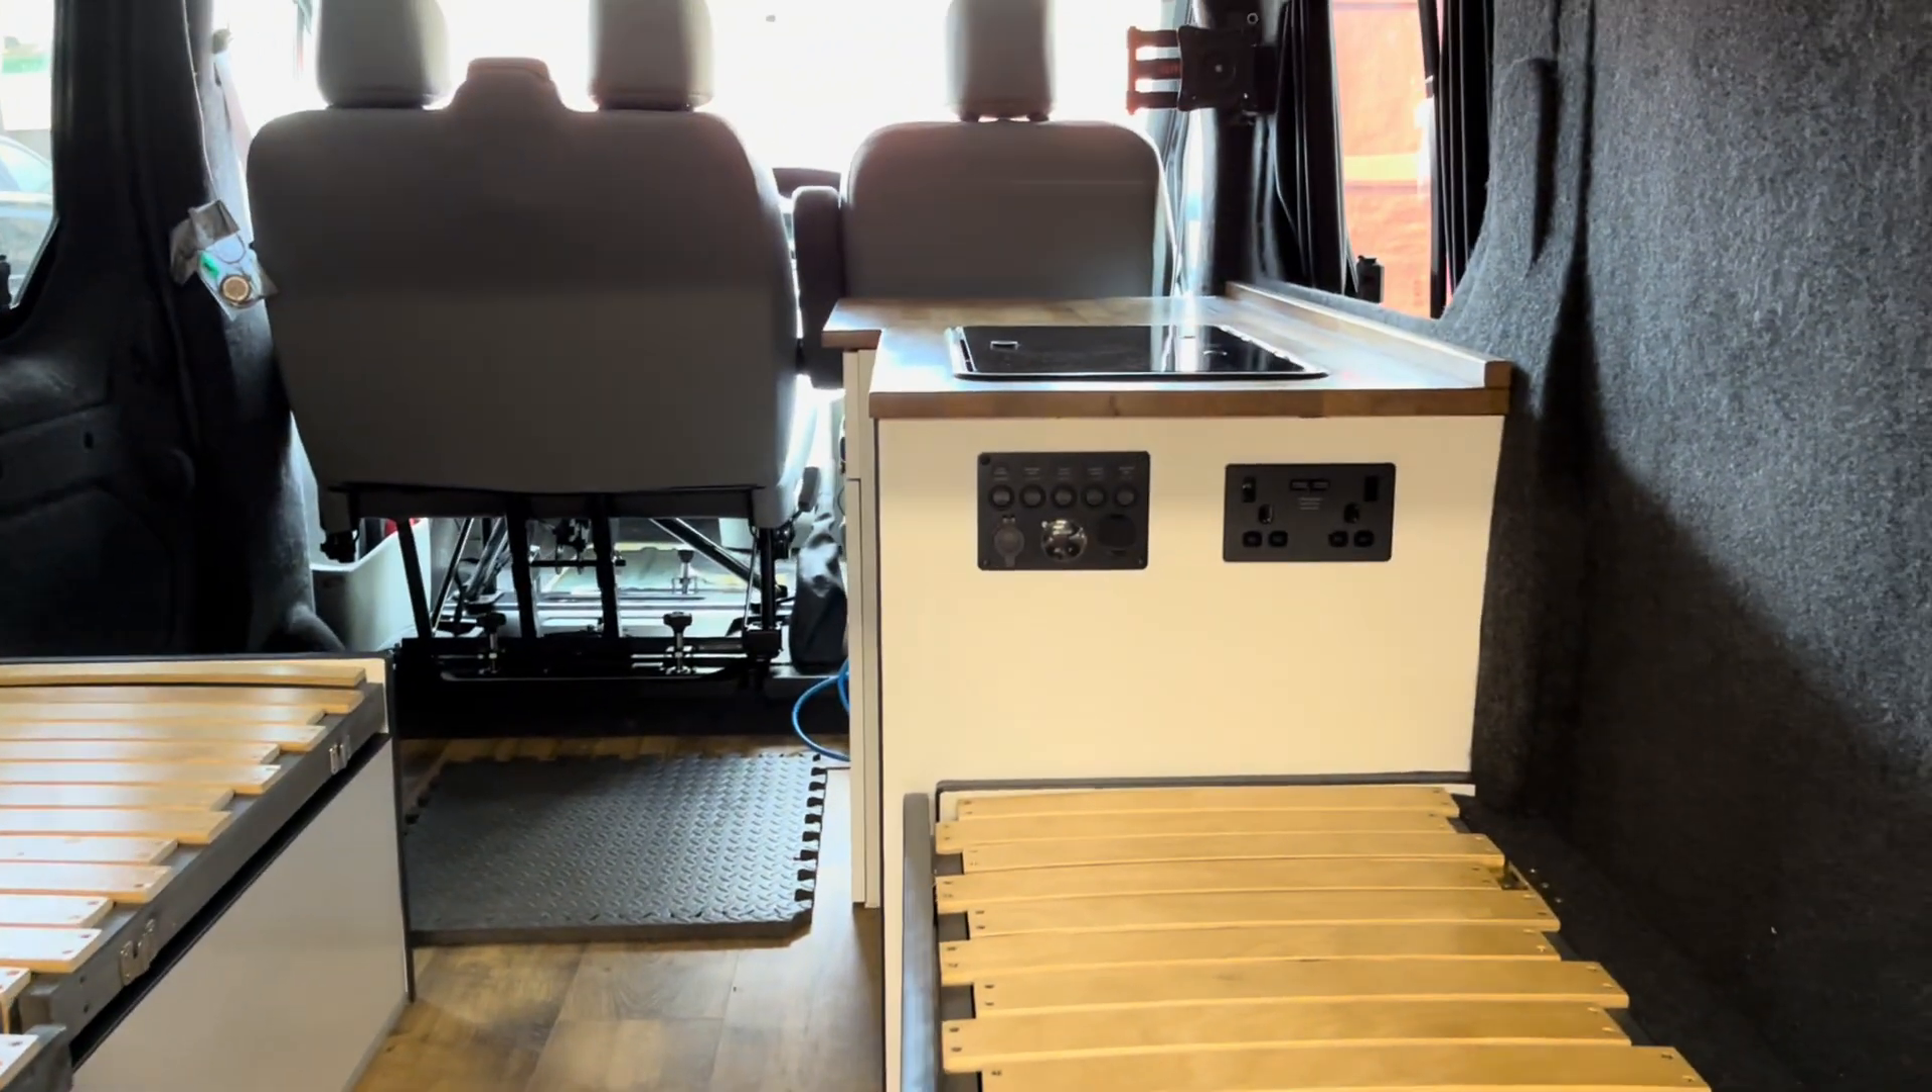I've already started on the electrics with the switchboard.